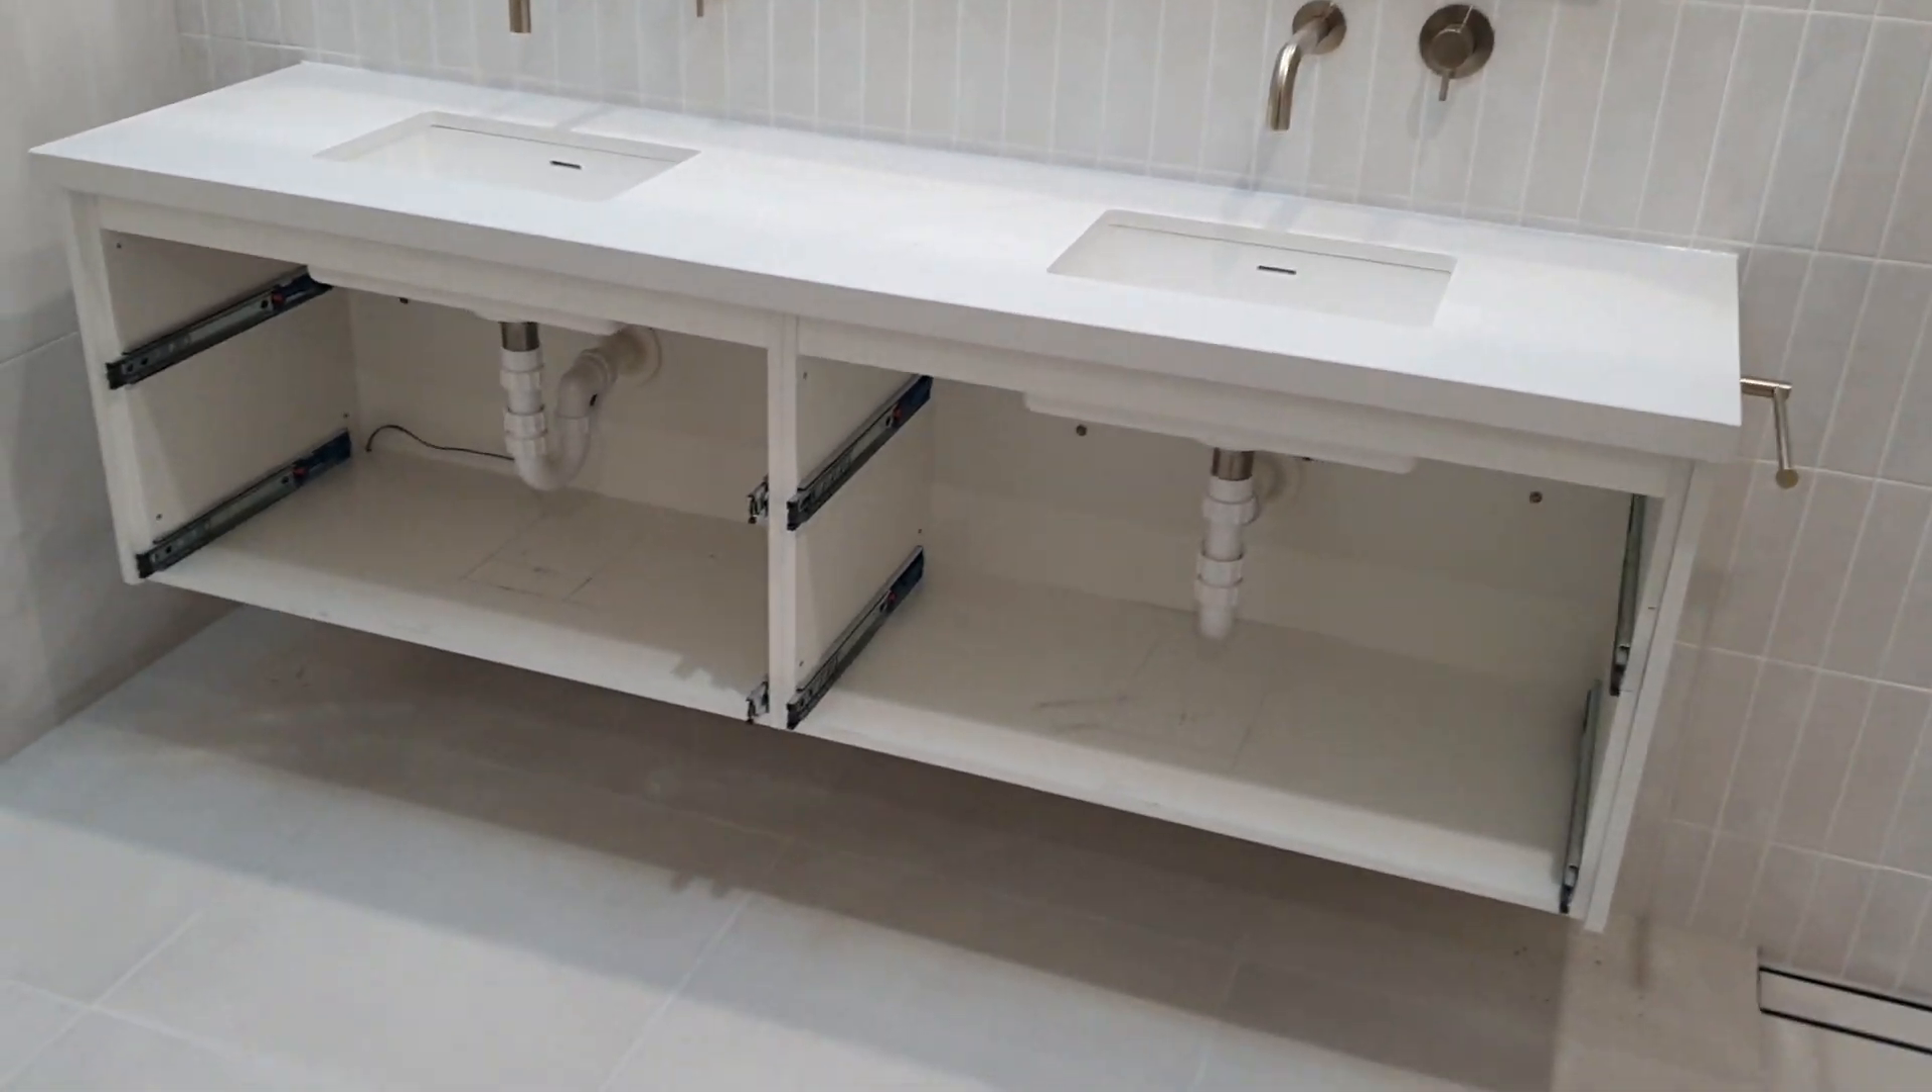All our vanity tops are in, all the plumbing fit off is completed.